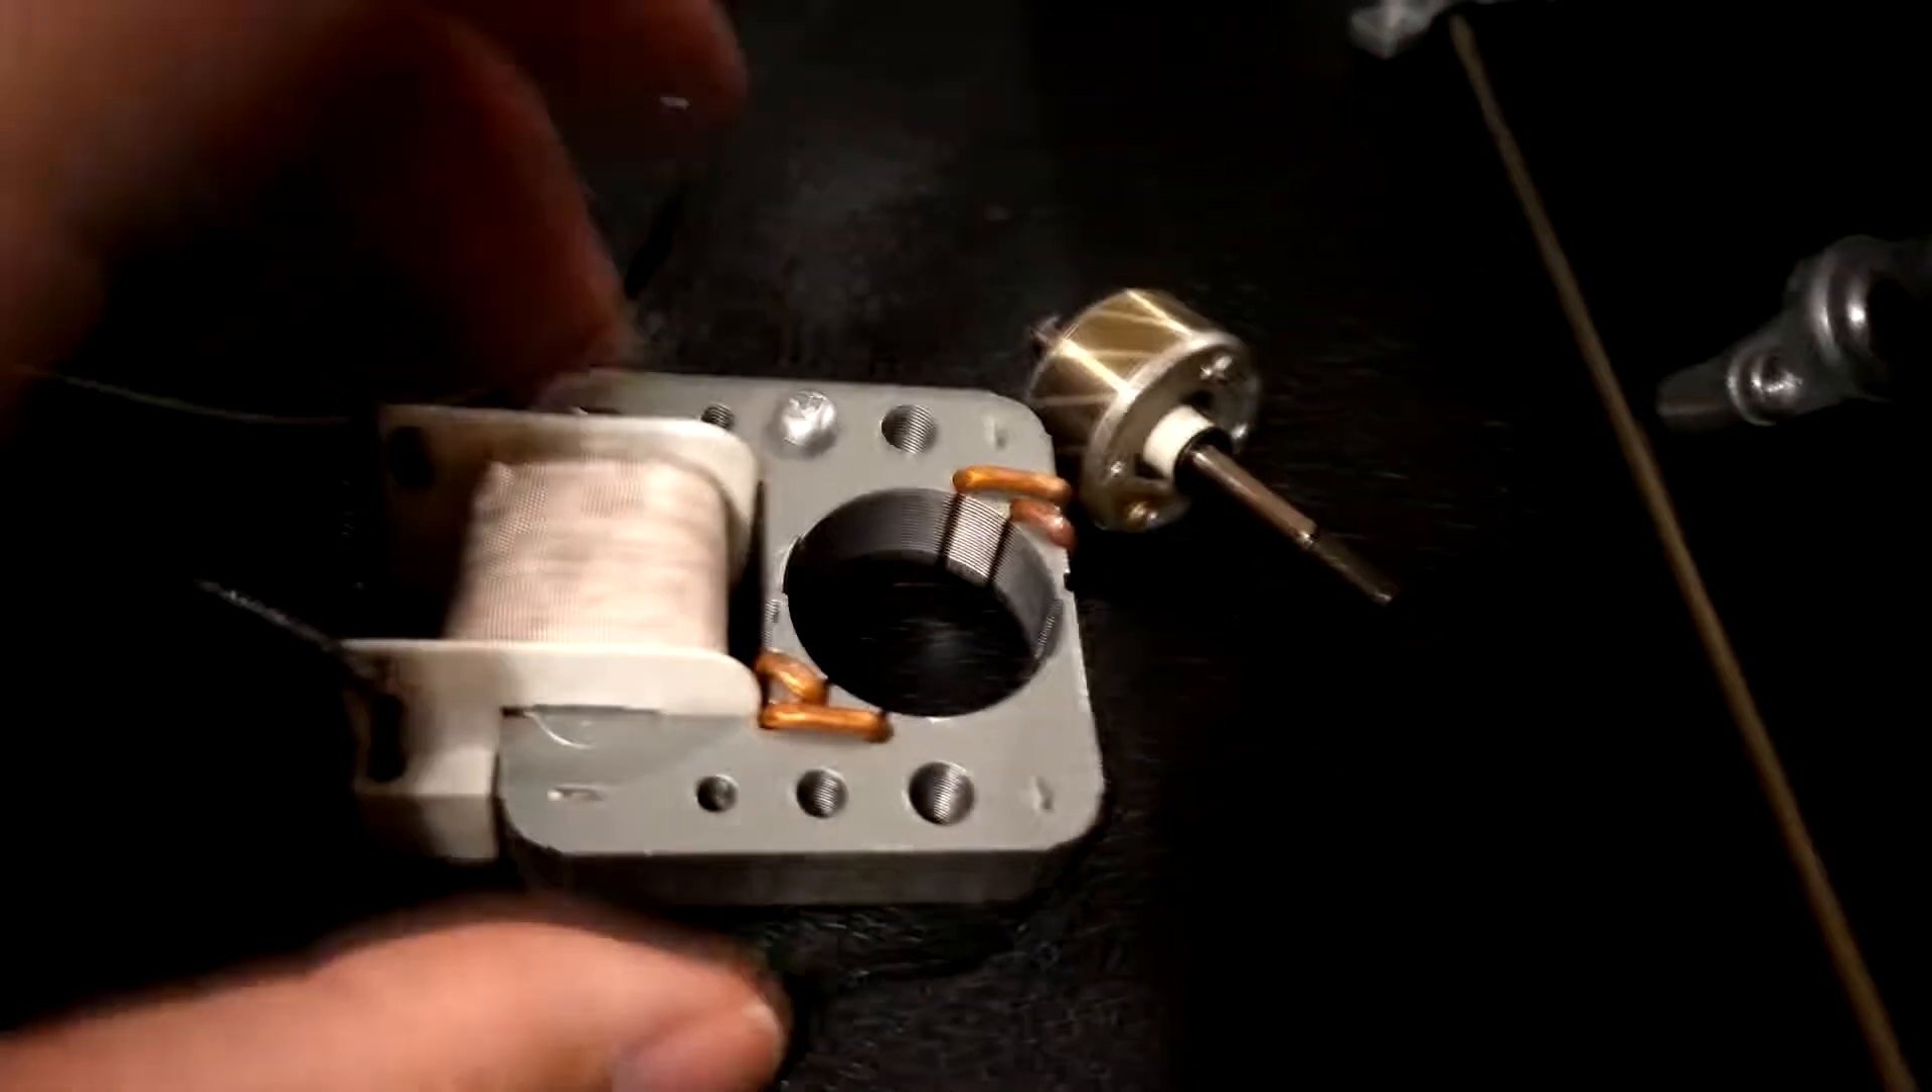Now, for this video I've already started taking this motor apart.